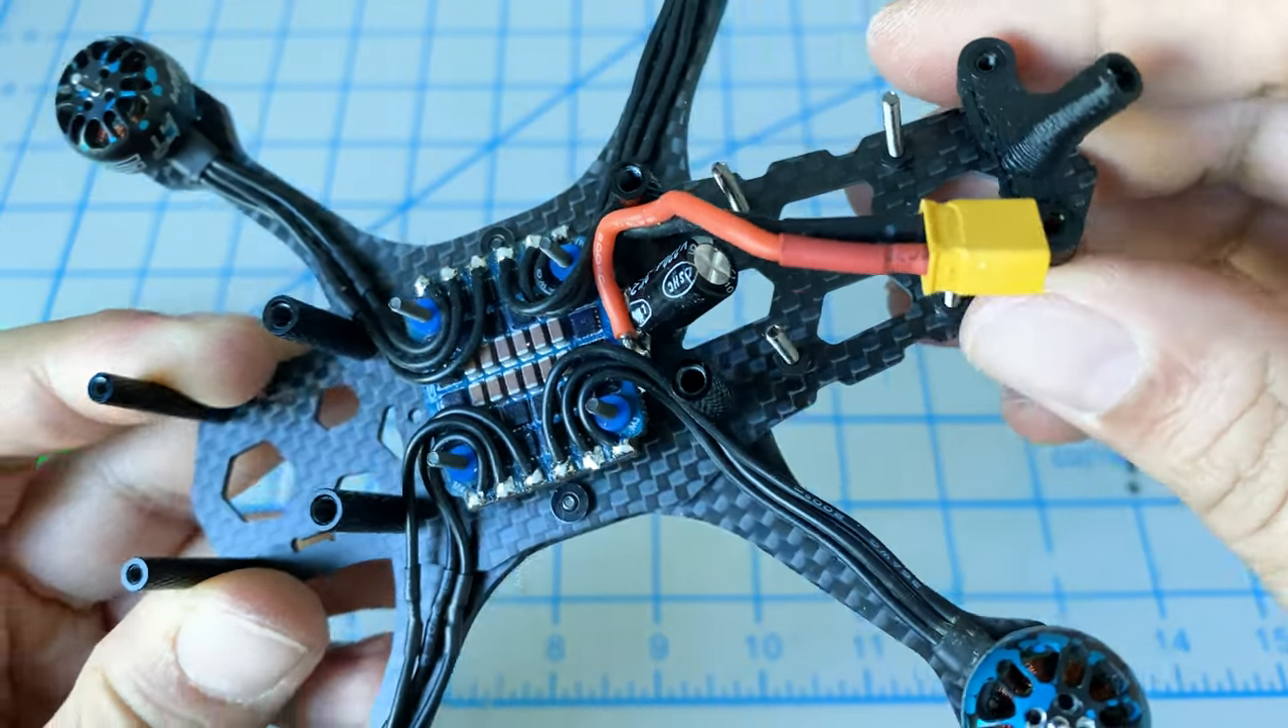We got all the motor wires soldered up.